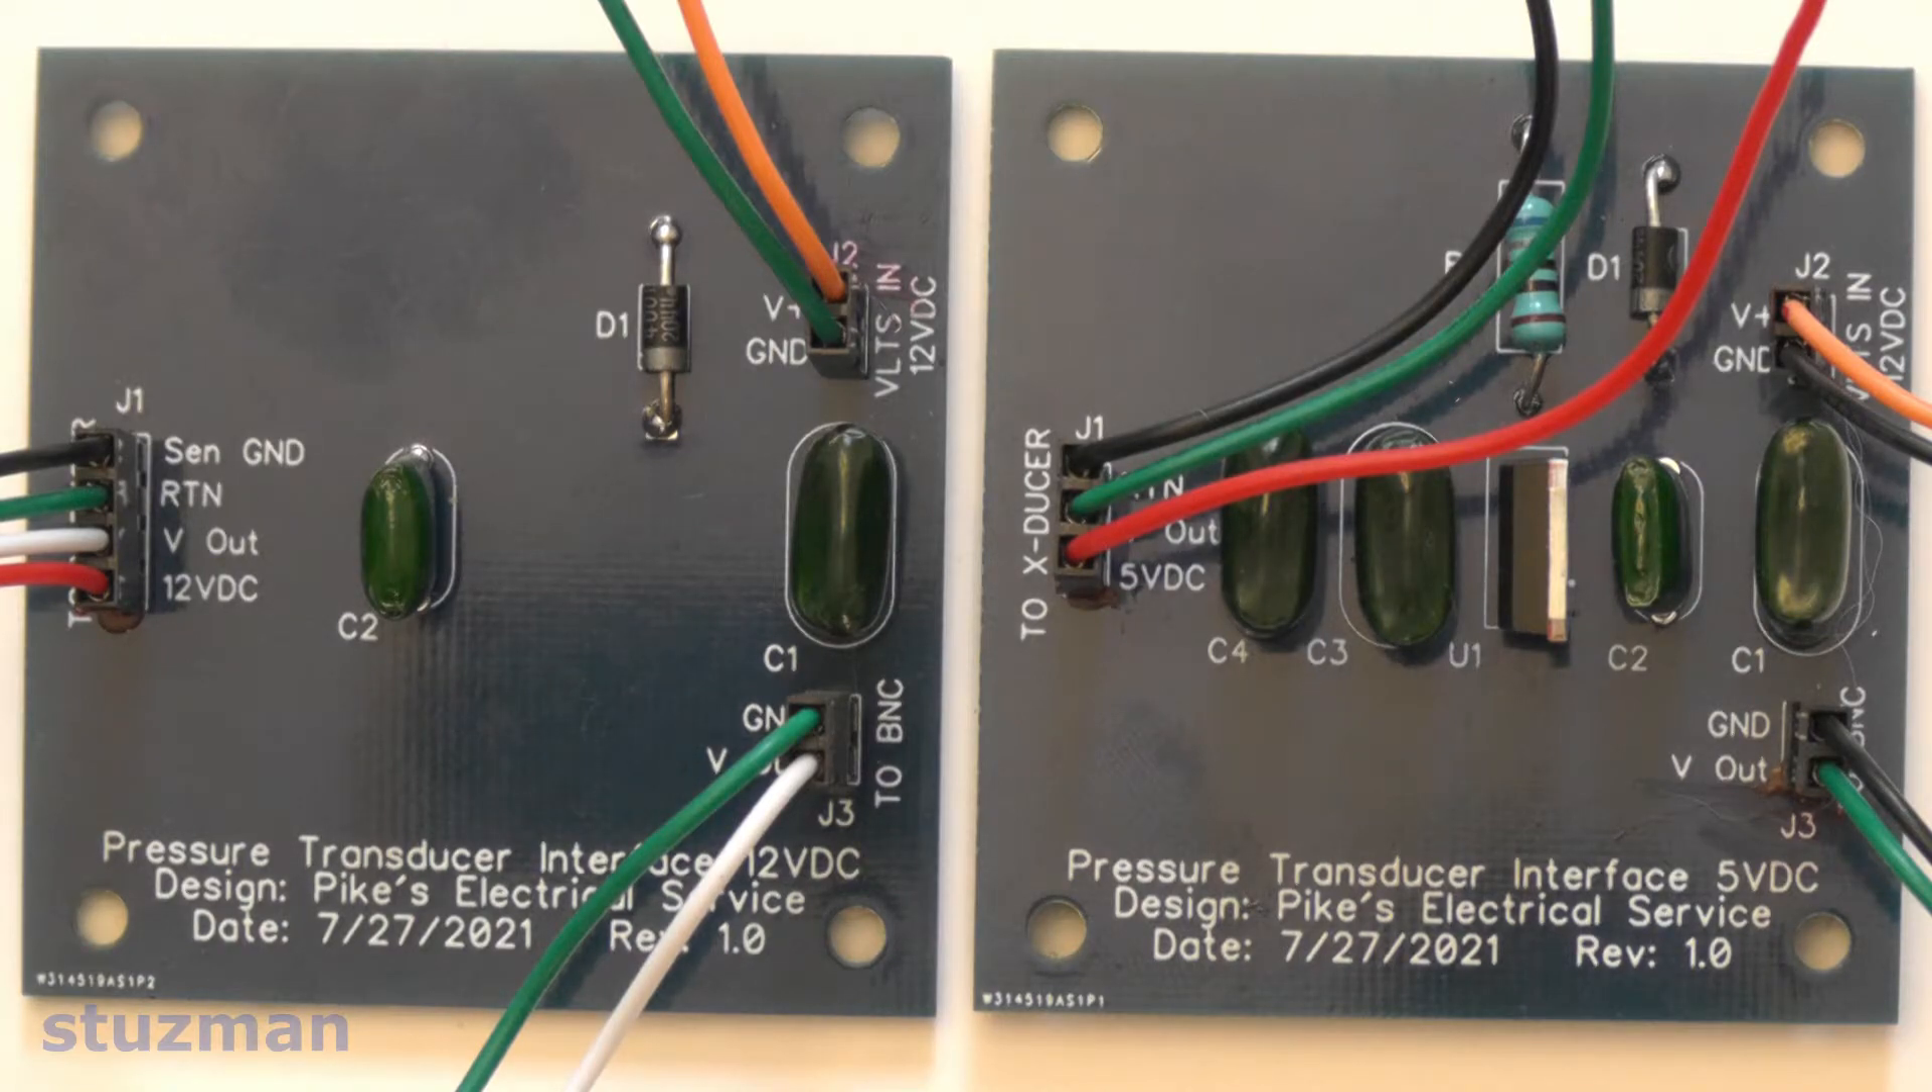You can see now that I have the female headers on there with the wires in place.